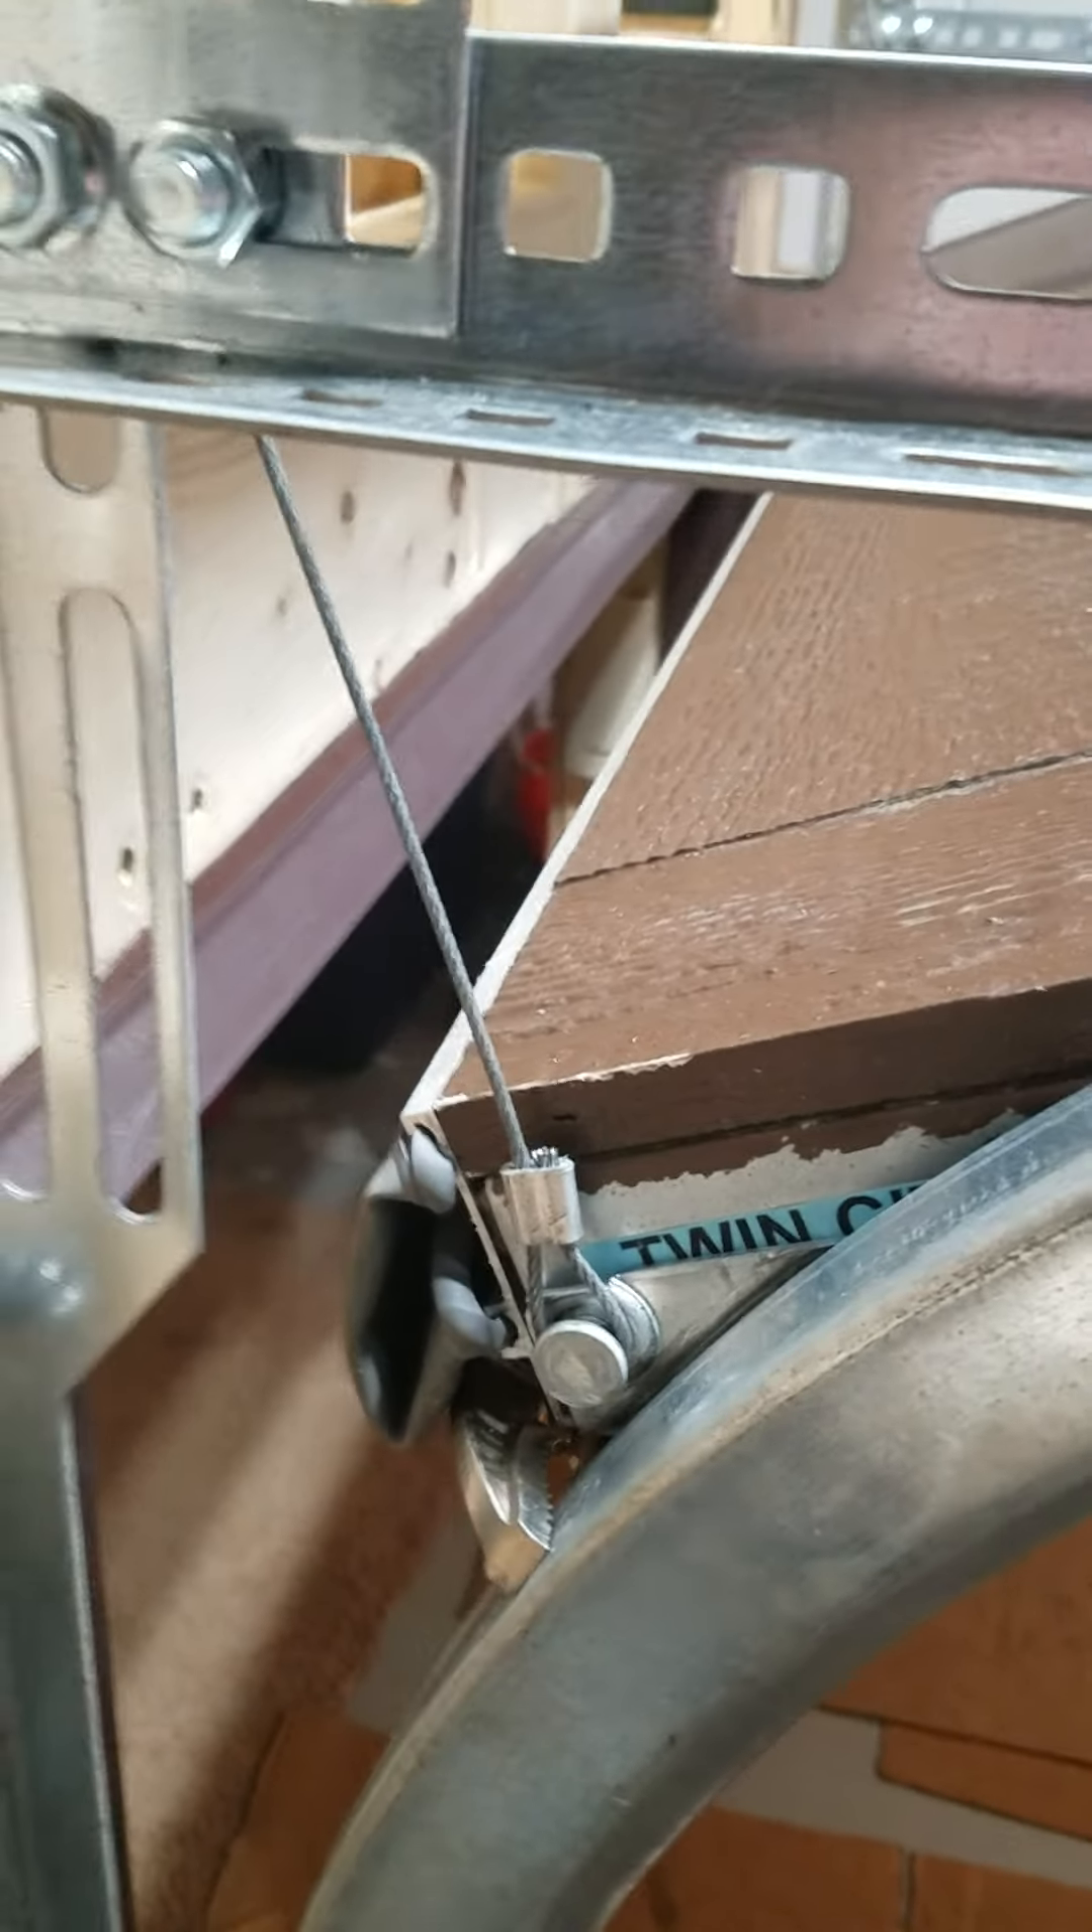Alright so there we go you can see we have our cable back on.